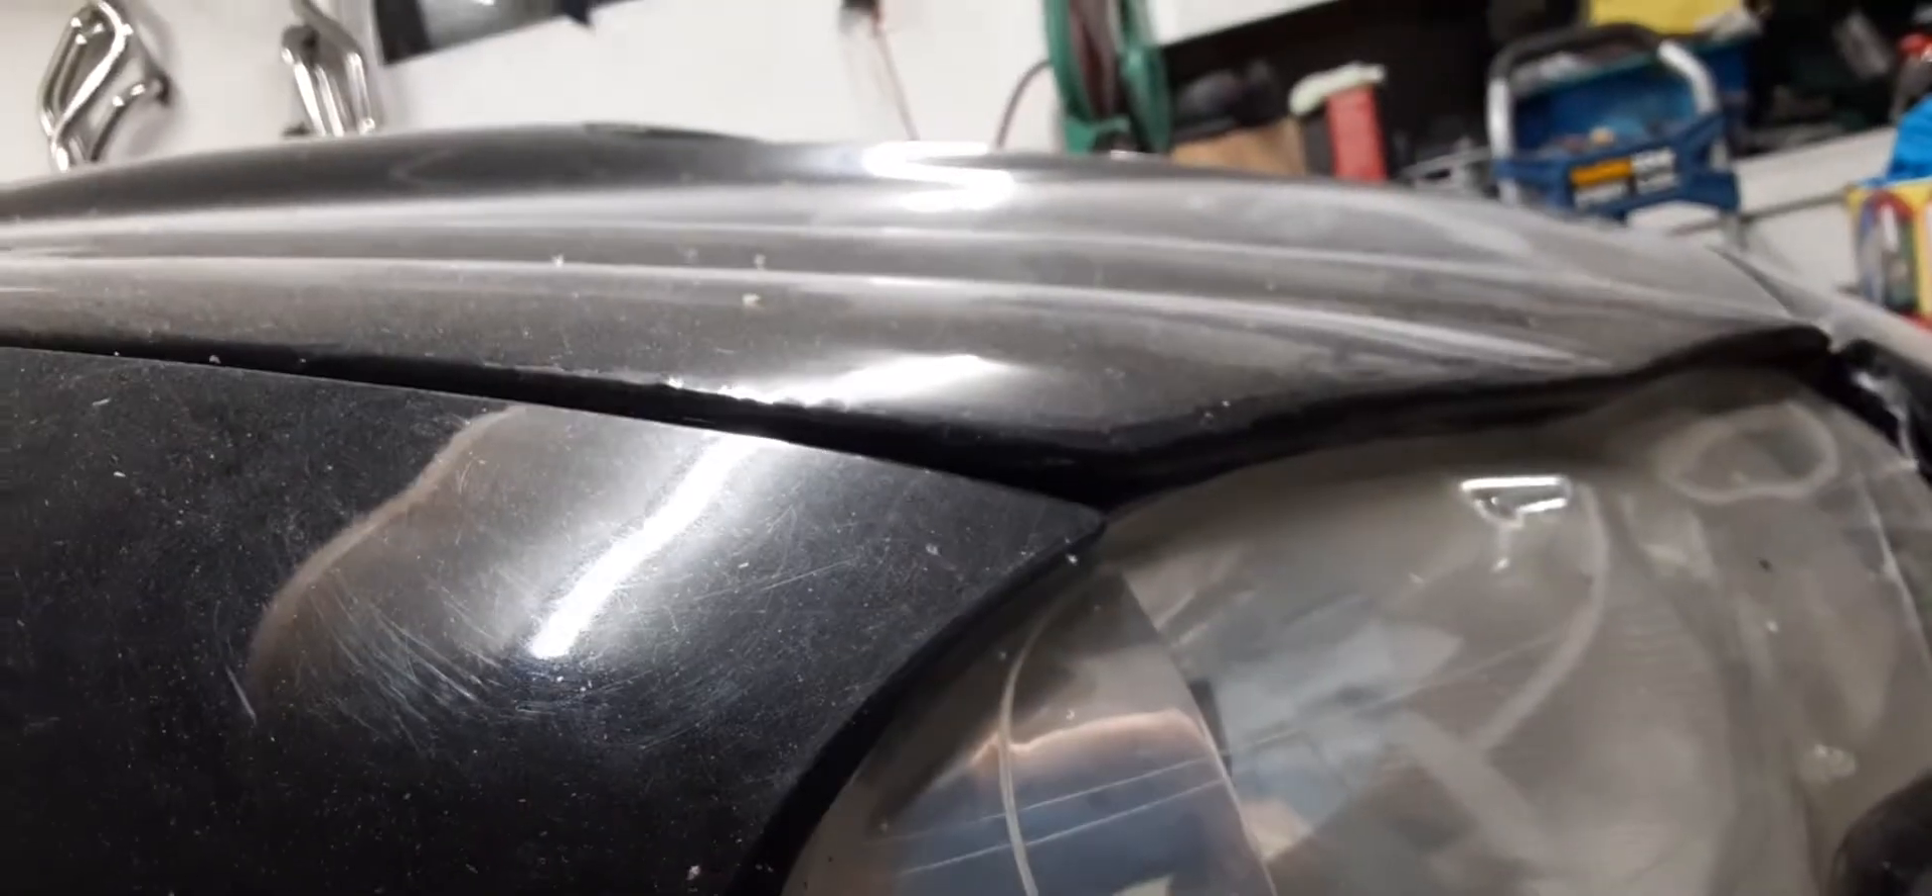Like, there's a lip on the fucking fenders compared to the hood. Like, and then the fucking hood's sticking up too high here.